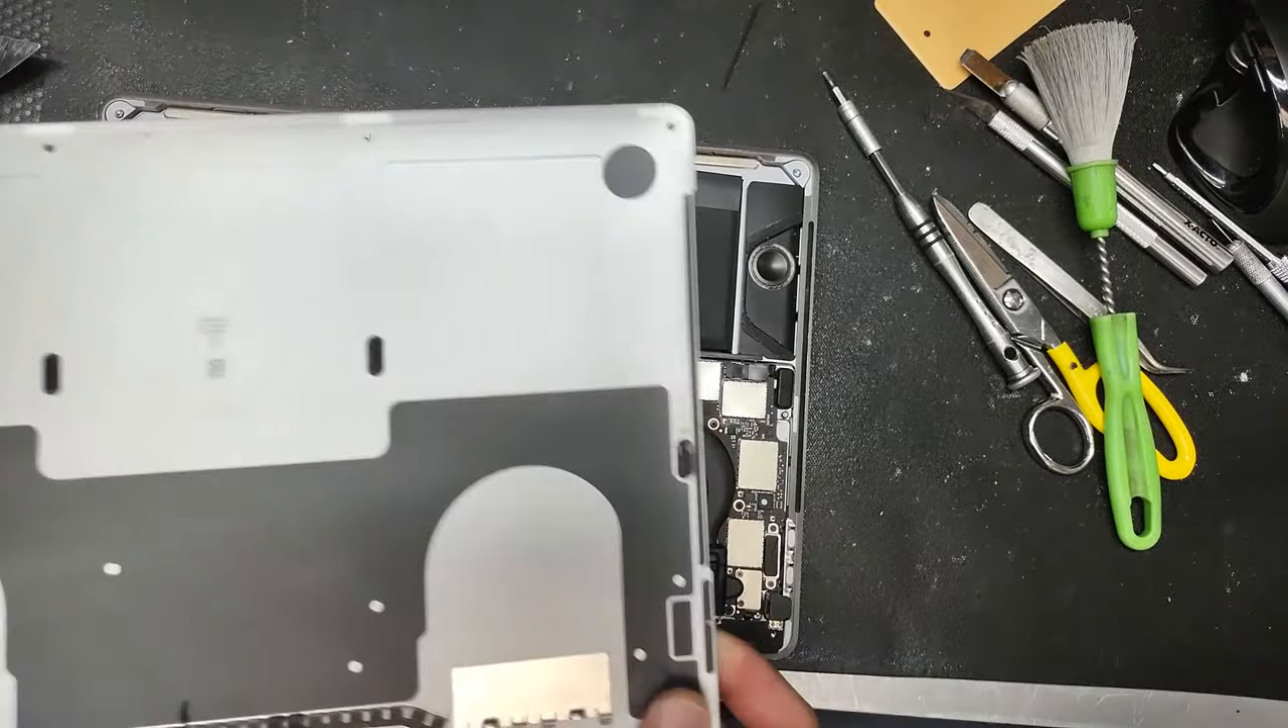All we have to do is put the back back on which we do it in this way.